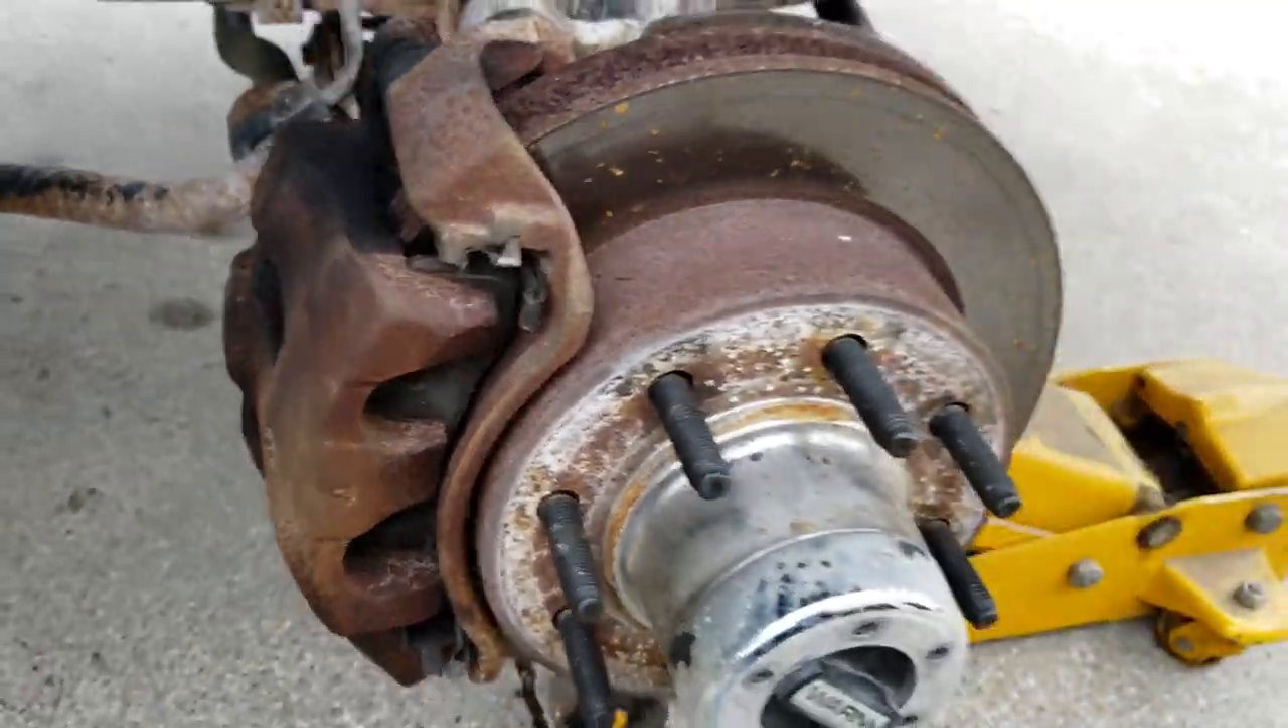So we got the wheels and tires off out of the way.